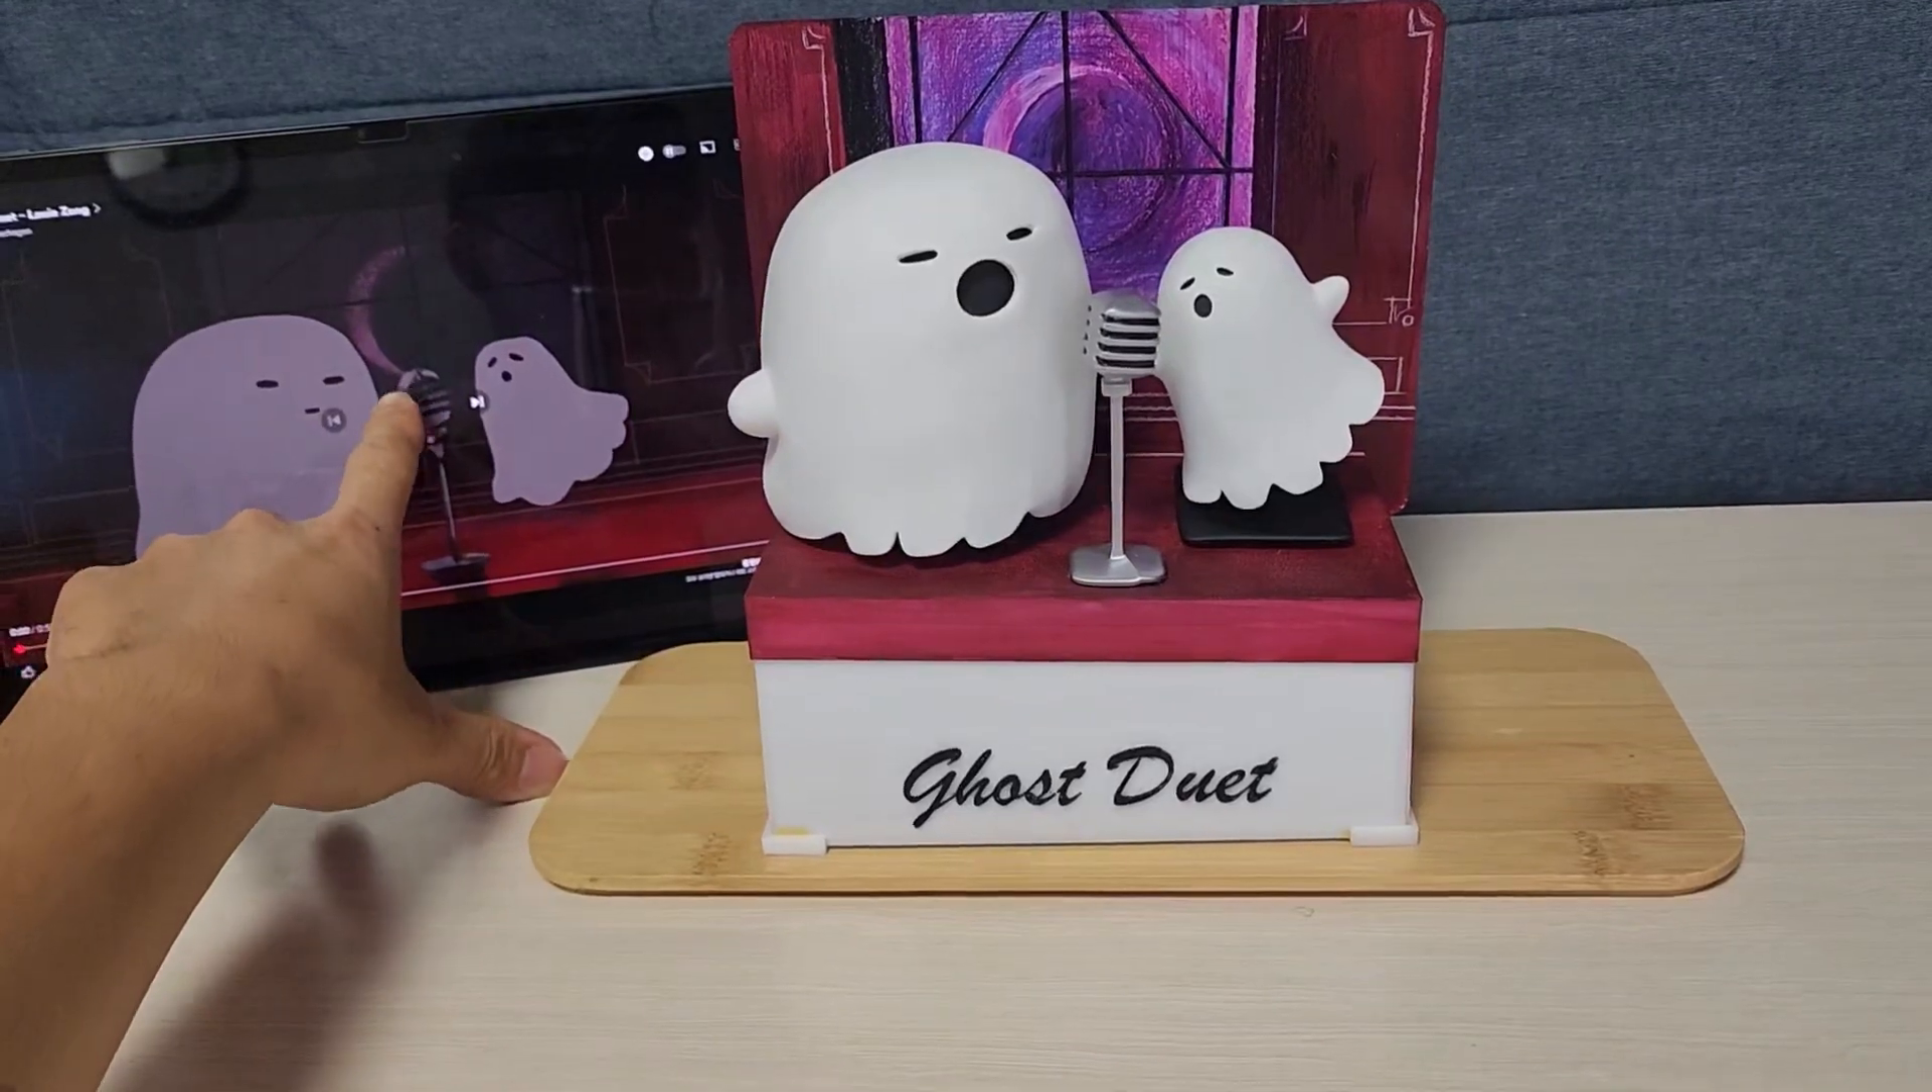So if we draw the background with color pencil and stick it onto the back, the Ghost Duet Bluetooth speaker is finally finished.